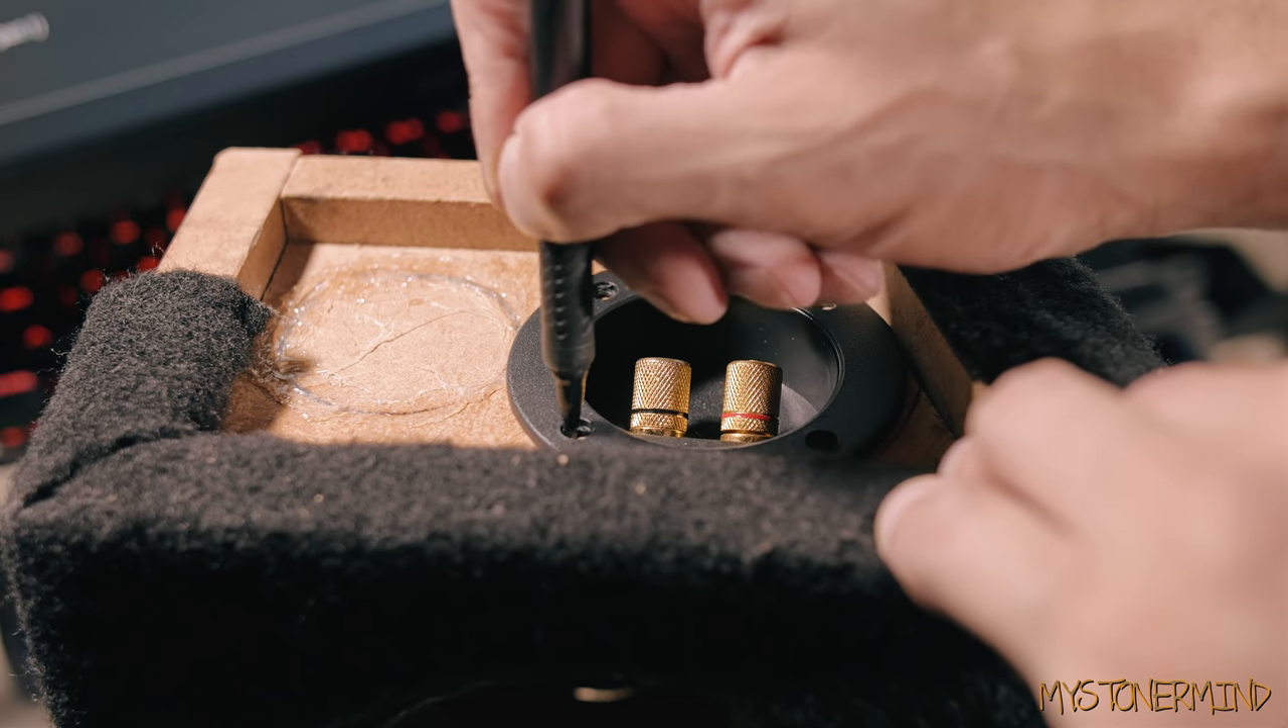And there we have the hole that I've made for the speaker terminal, which will fit just like this. And as you can see, it fits in there nicely.